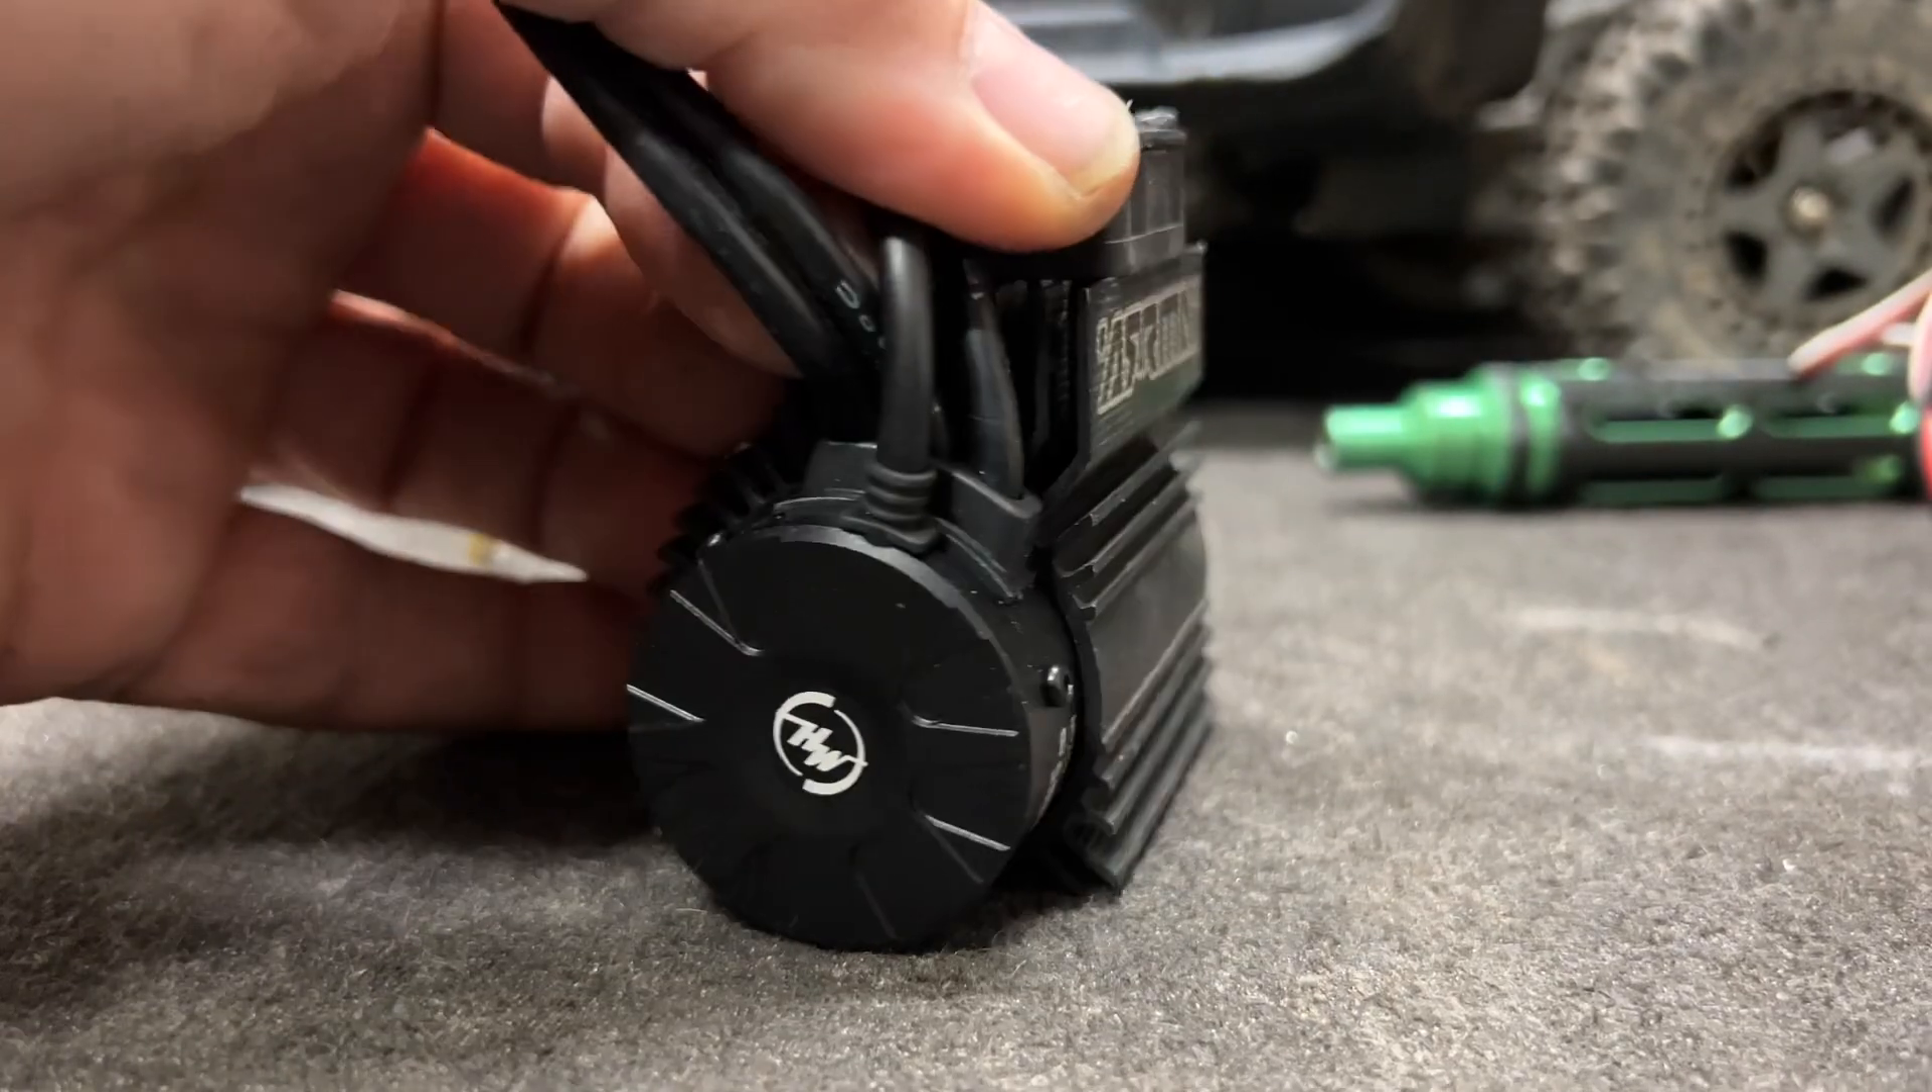The heat sink and fan assembly is on. It was a very tight fit, but there it is, guys.